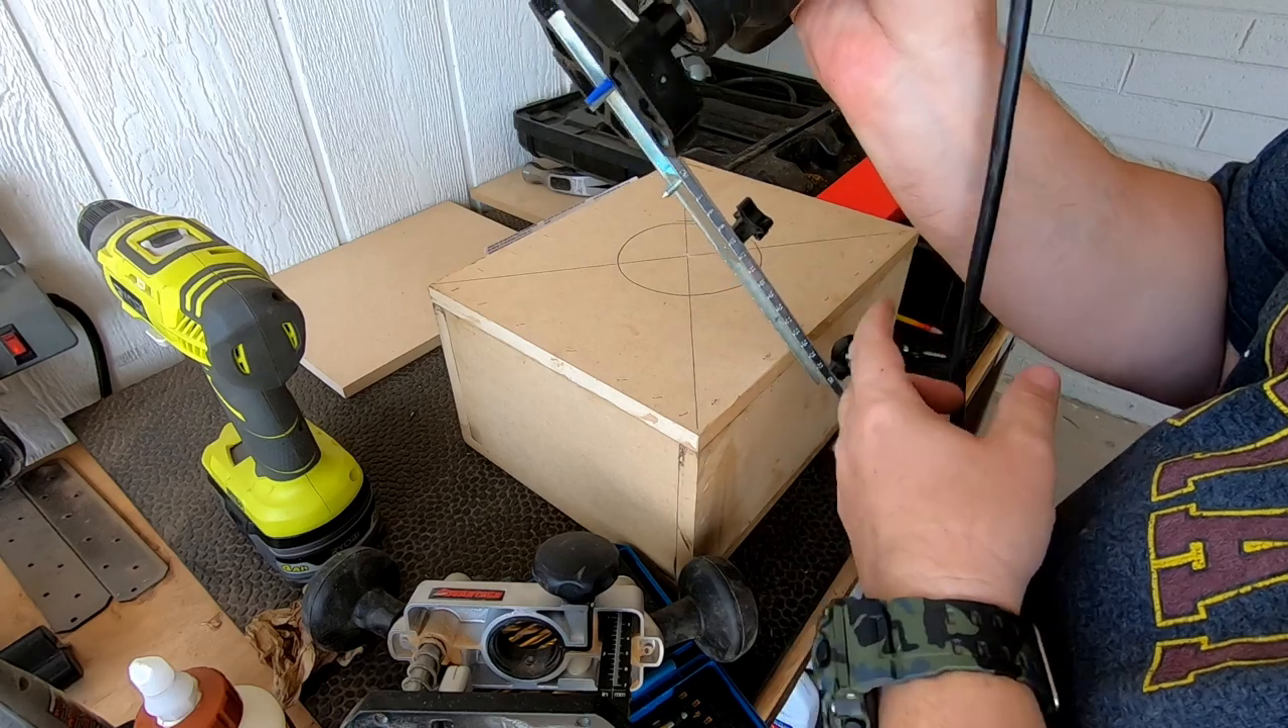Okay, I don't have a whole lot of battery left on this, but I've got the box all together.